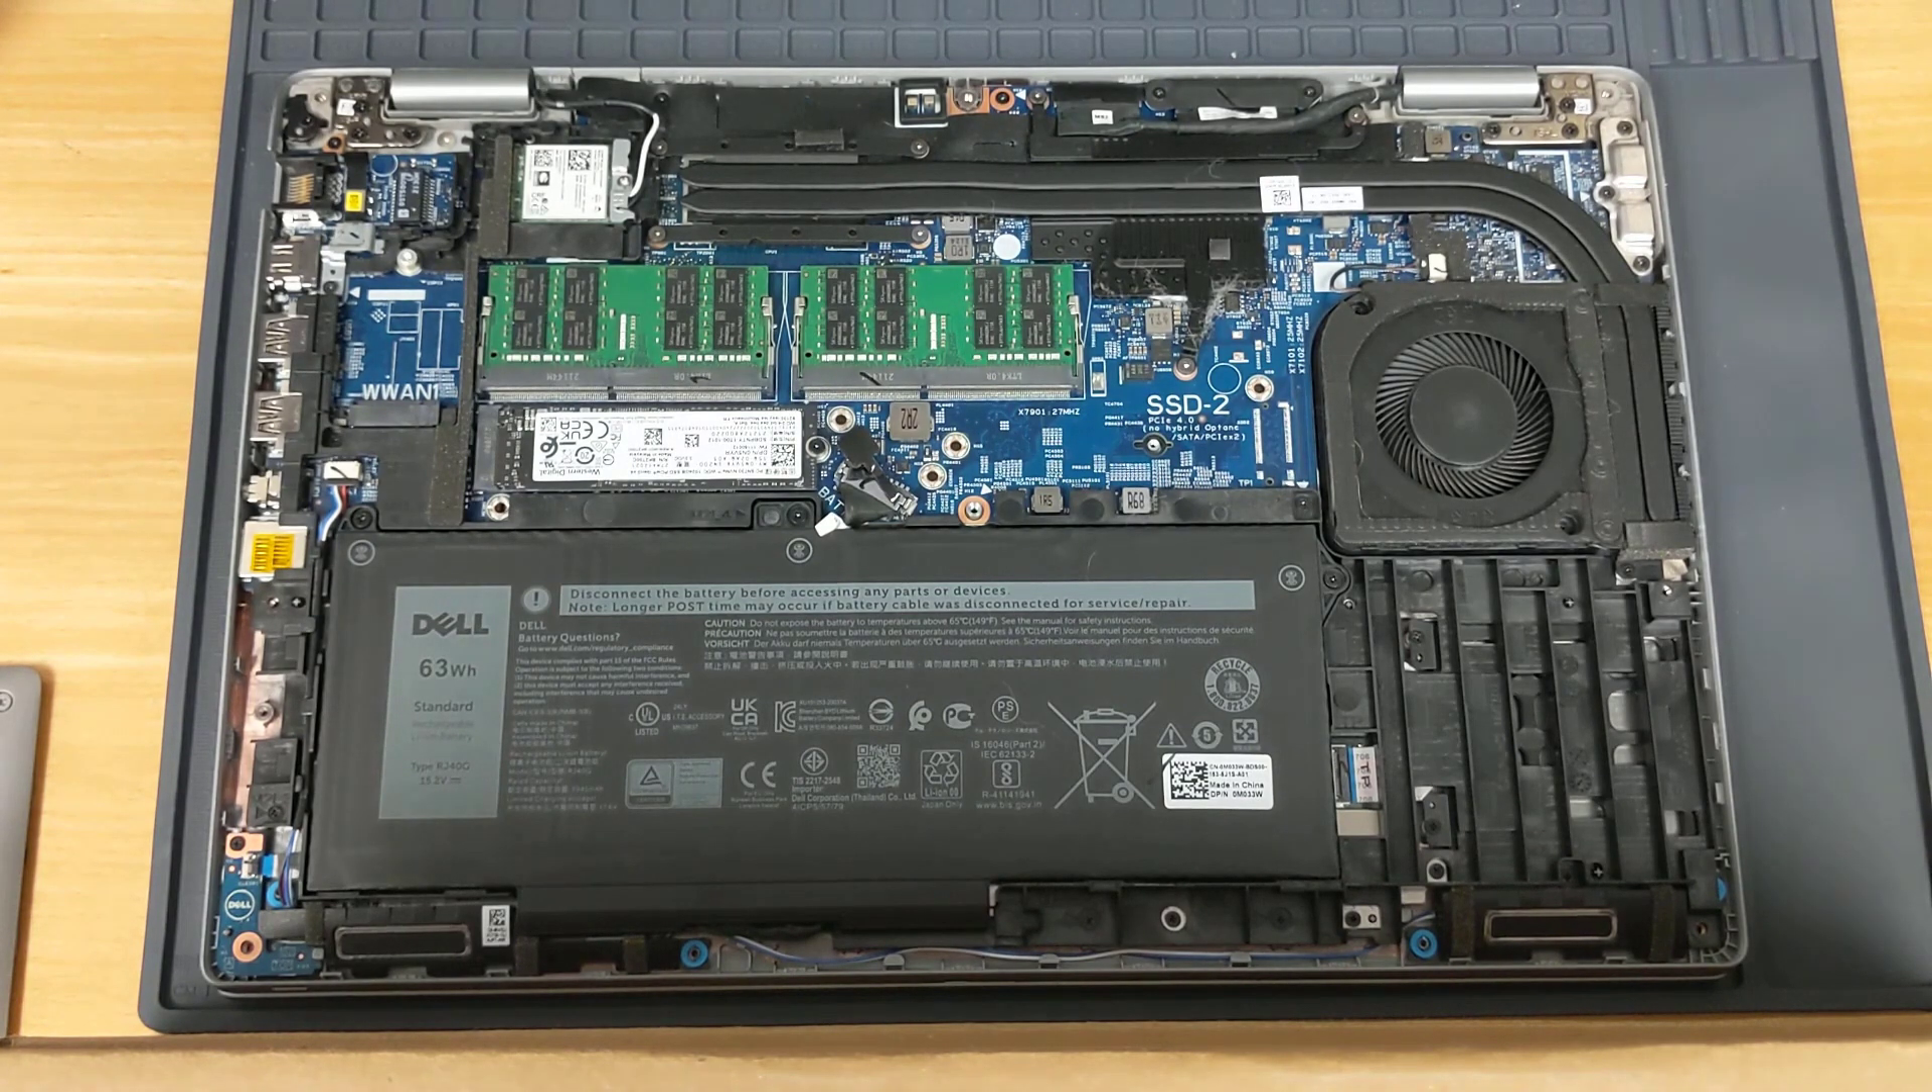Now with the bottom of the case removed we can see a few internal components of the system.